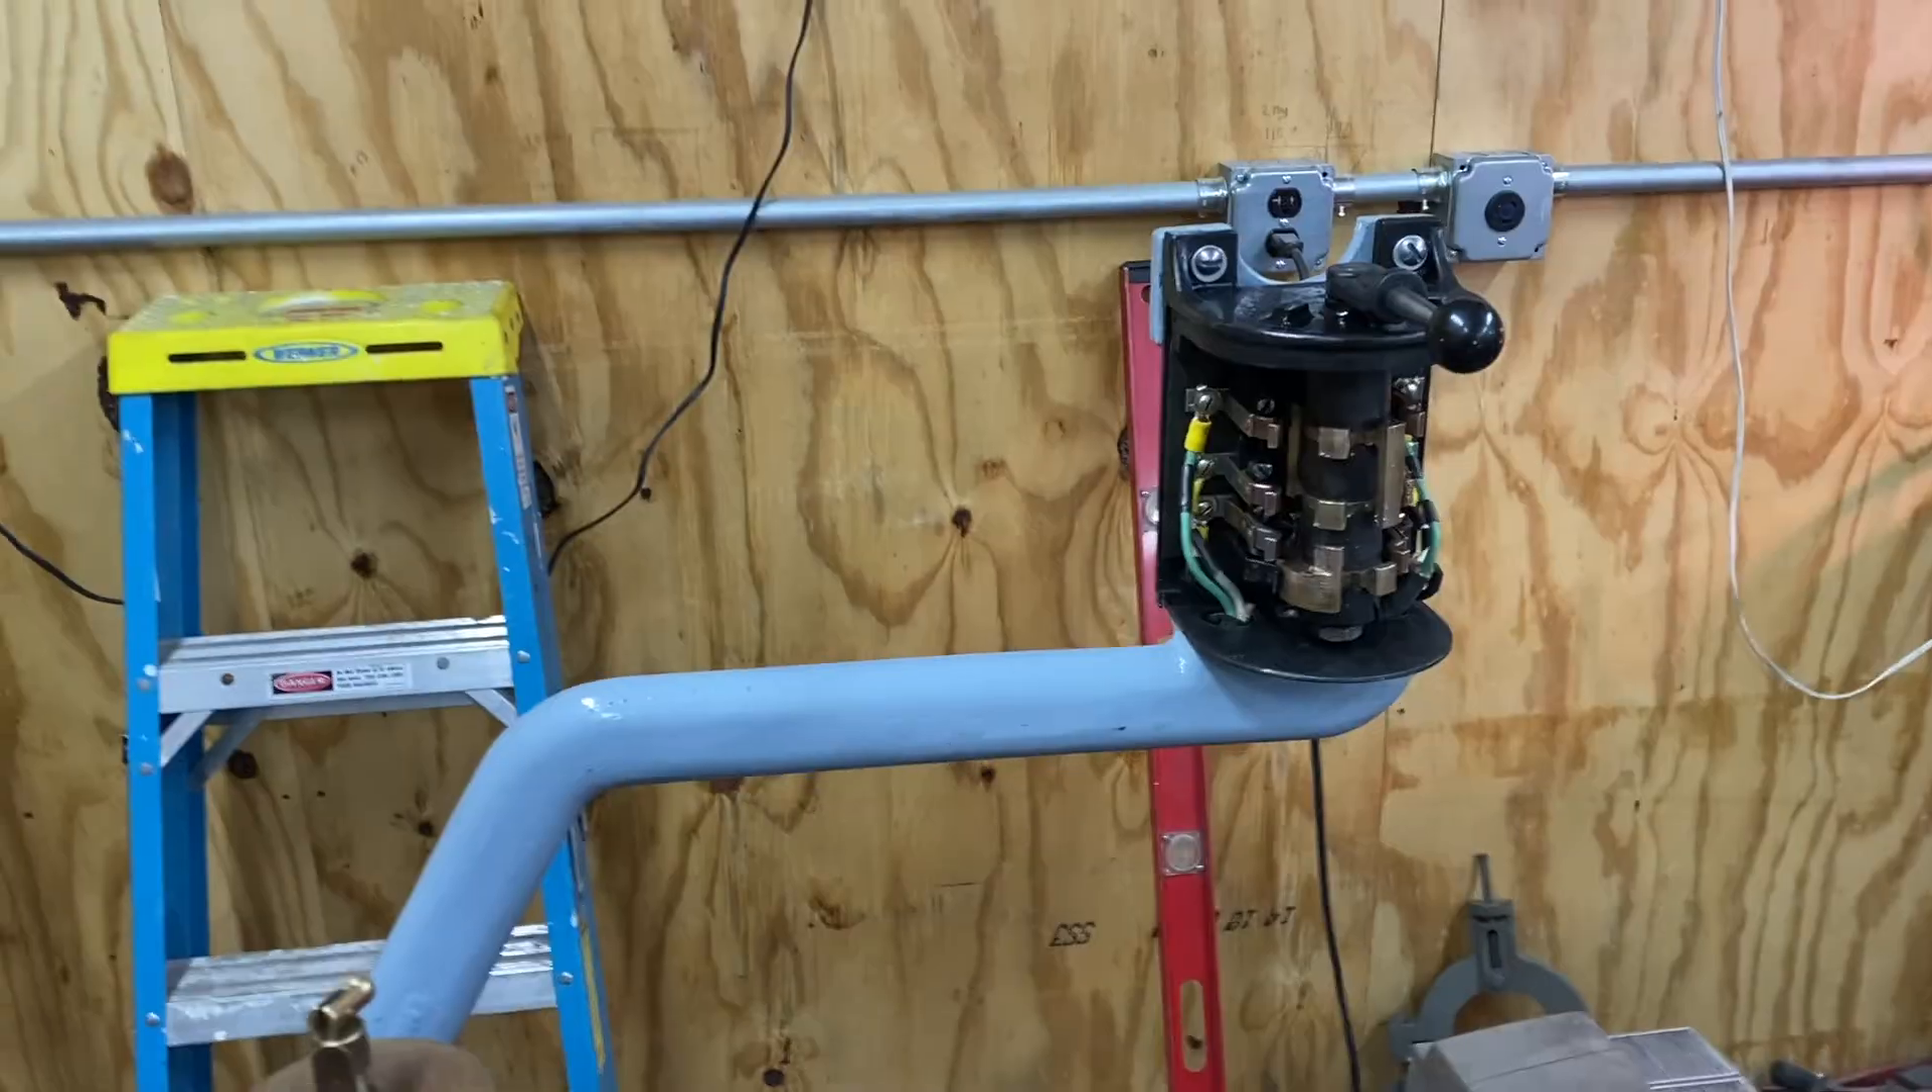I got the arm mounted back again.